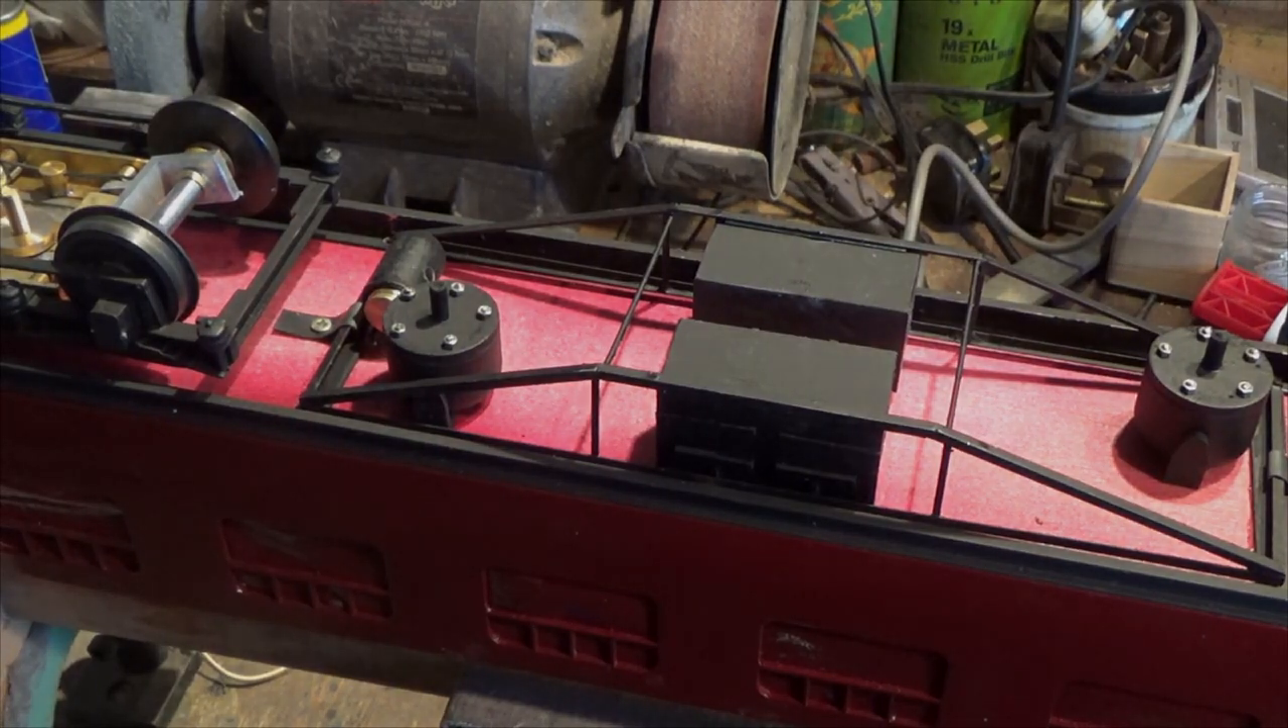I've got the battery boxes fitted in the under frame now. They're all fitted in the under frame.